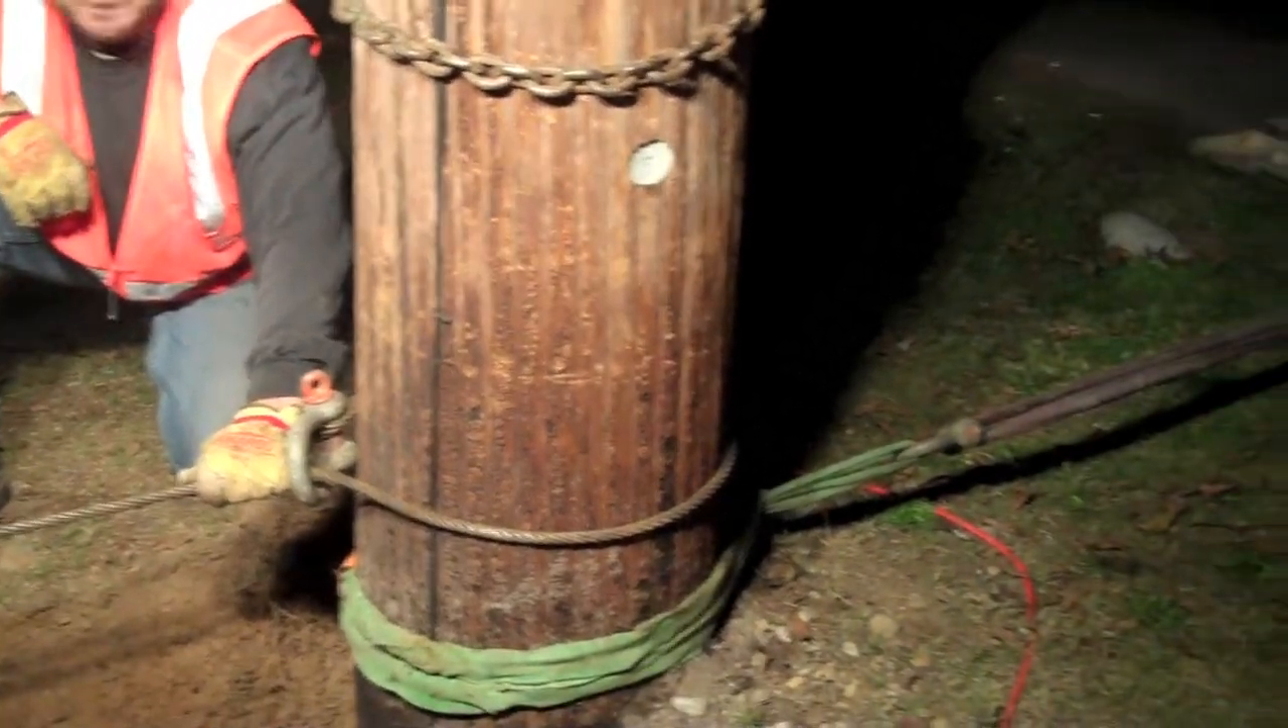Dennis has secured the choker around the butt of the pole.